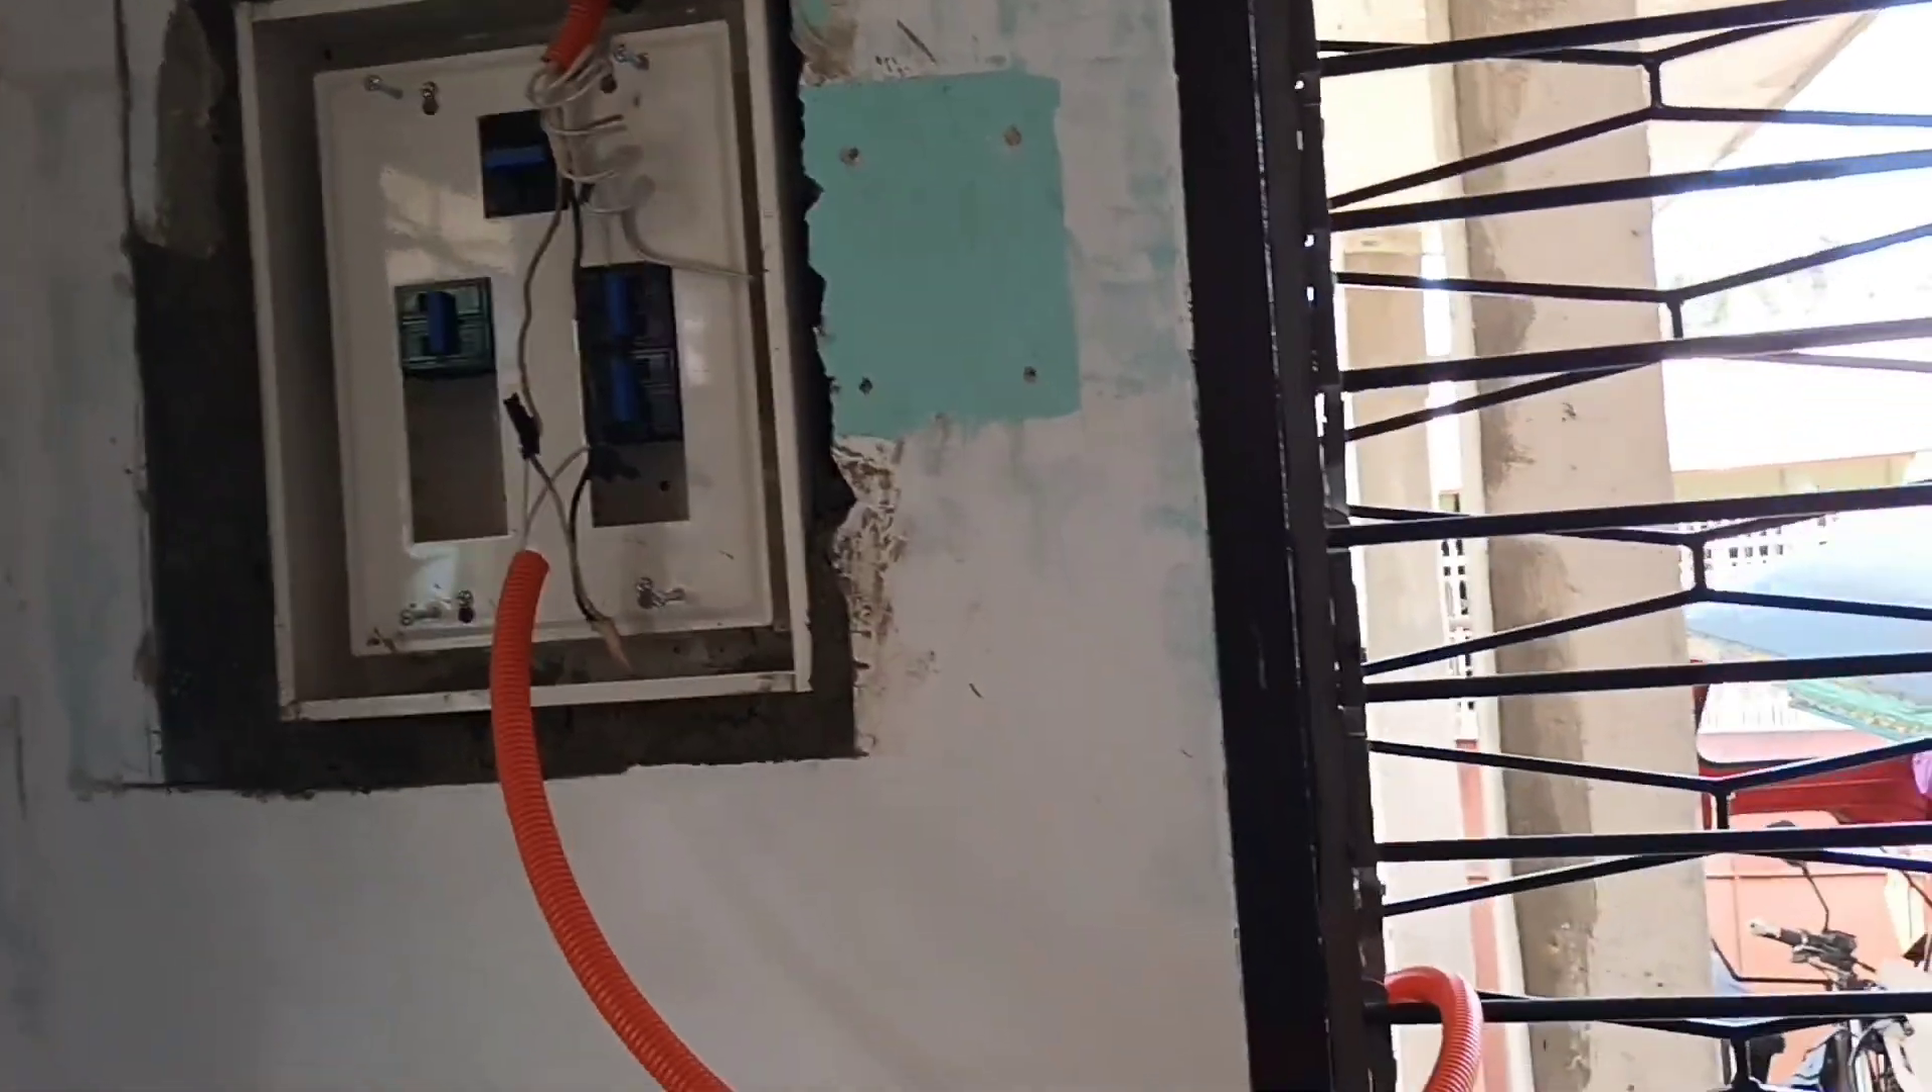So we got our new fuse box, breaker box, almost in. It's temporarily wired and Glenn is not here today.